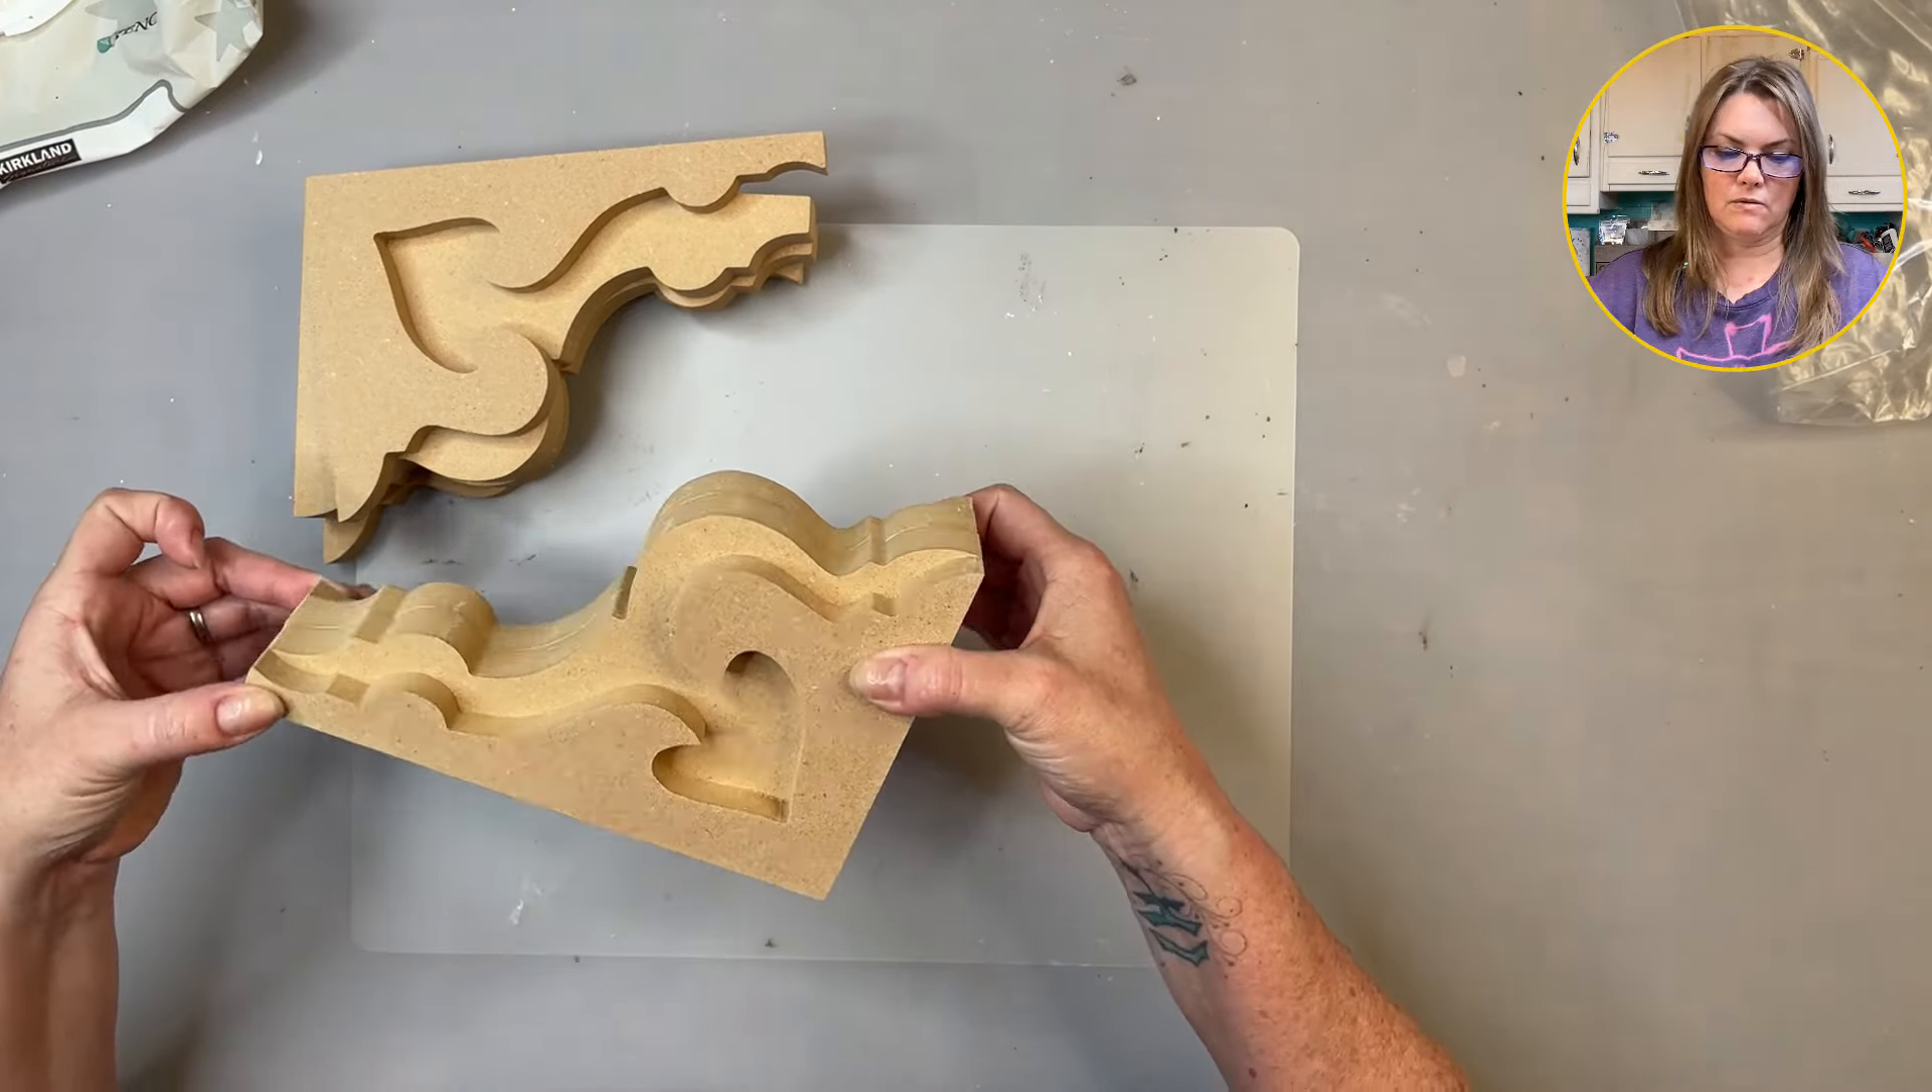So each corbel has four pieces and they just fit together like so.